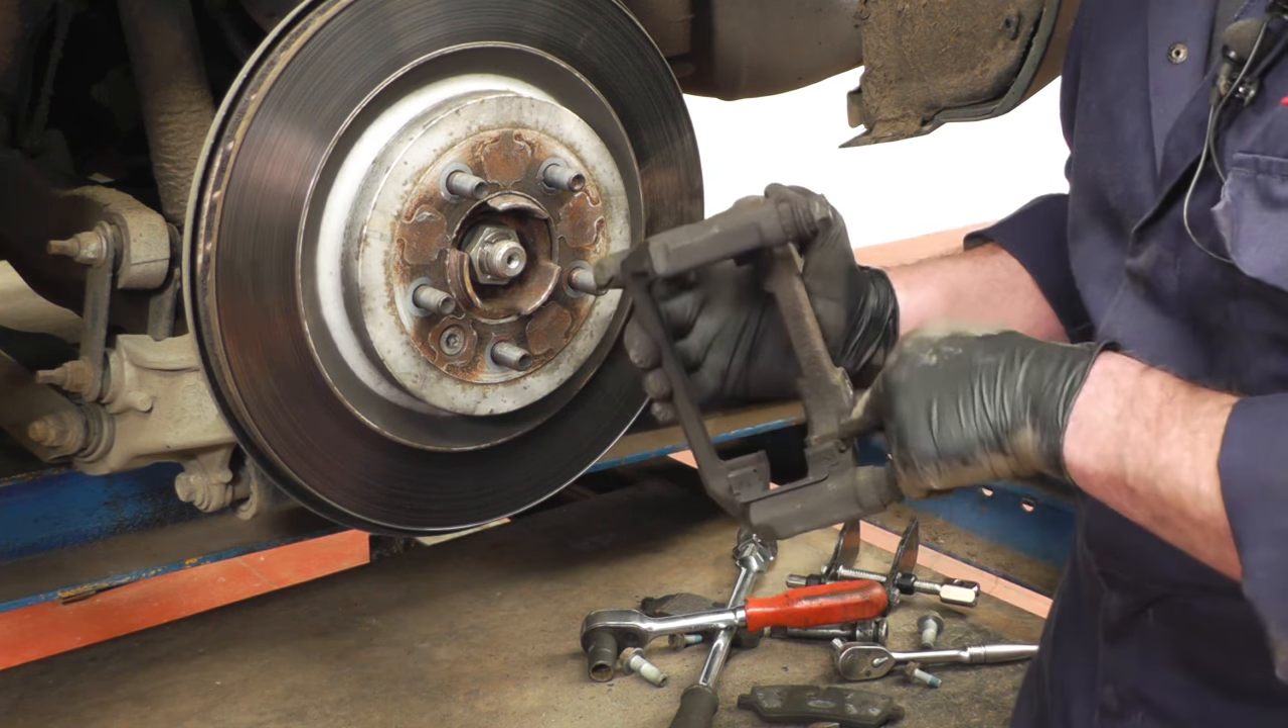So we've got the caliper carrier off now.